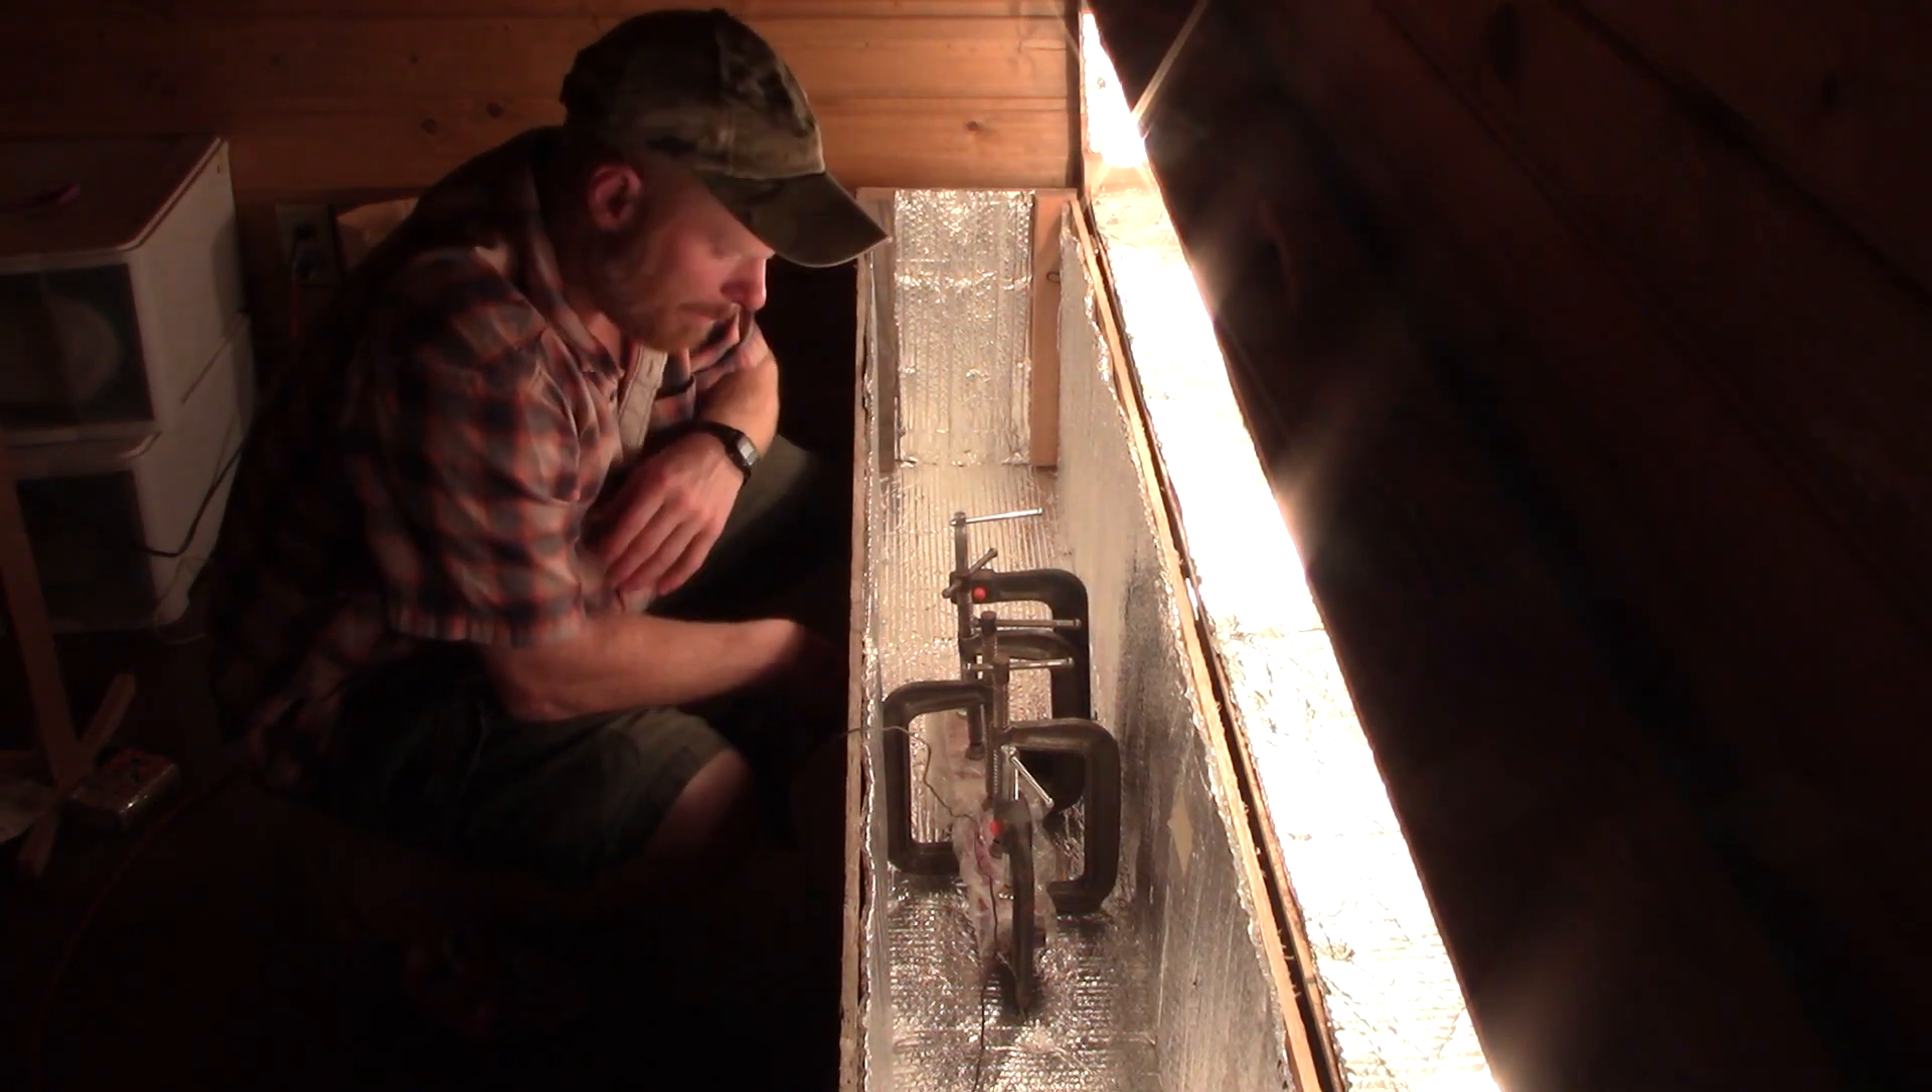Our hot box is done I put insulation inside the hot box this foil lined bubble wrap basically.